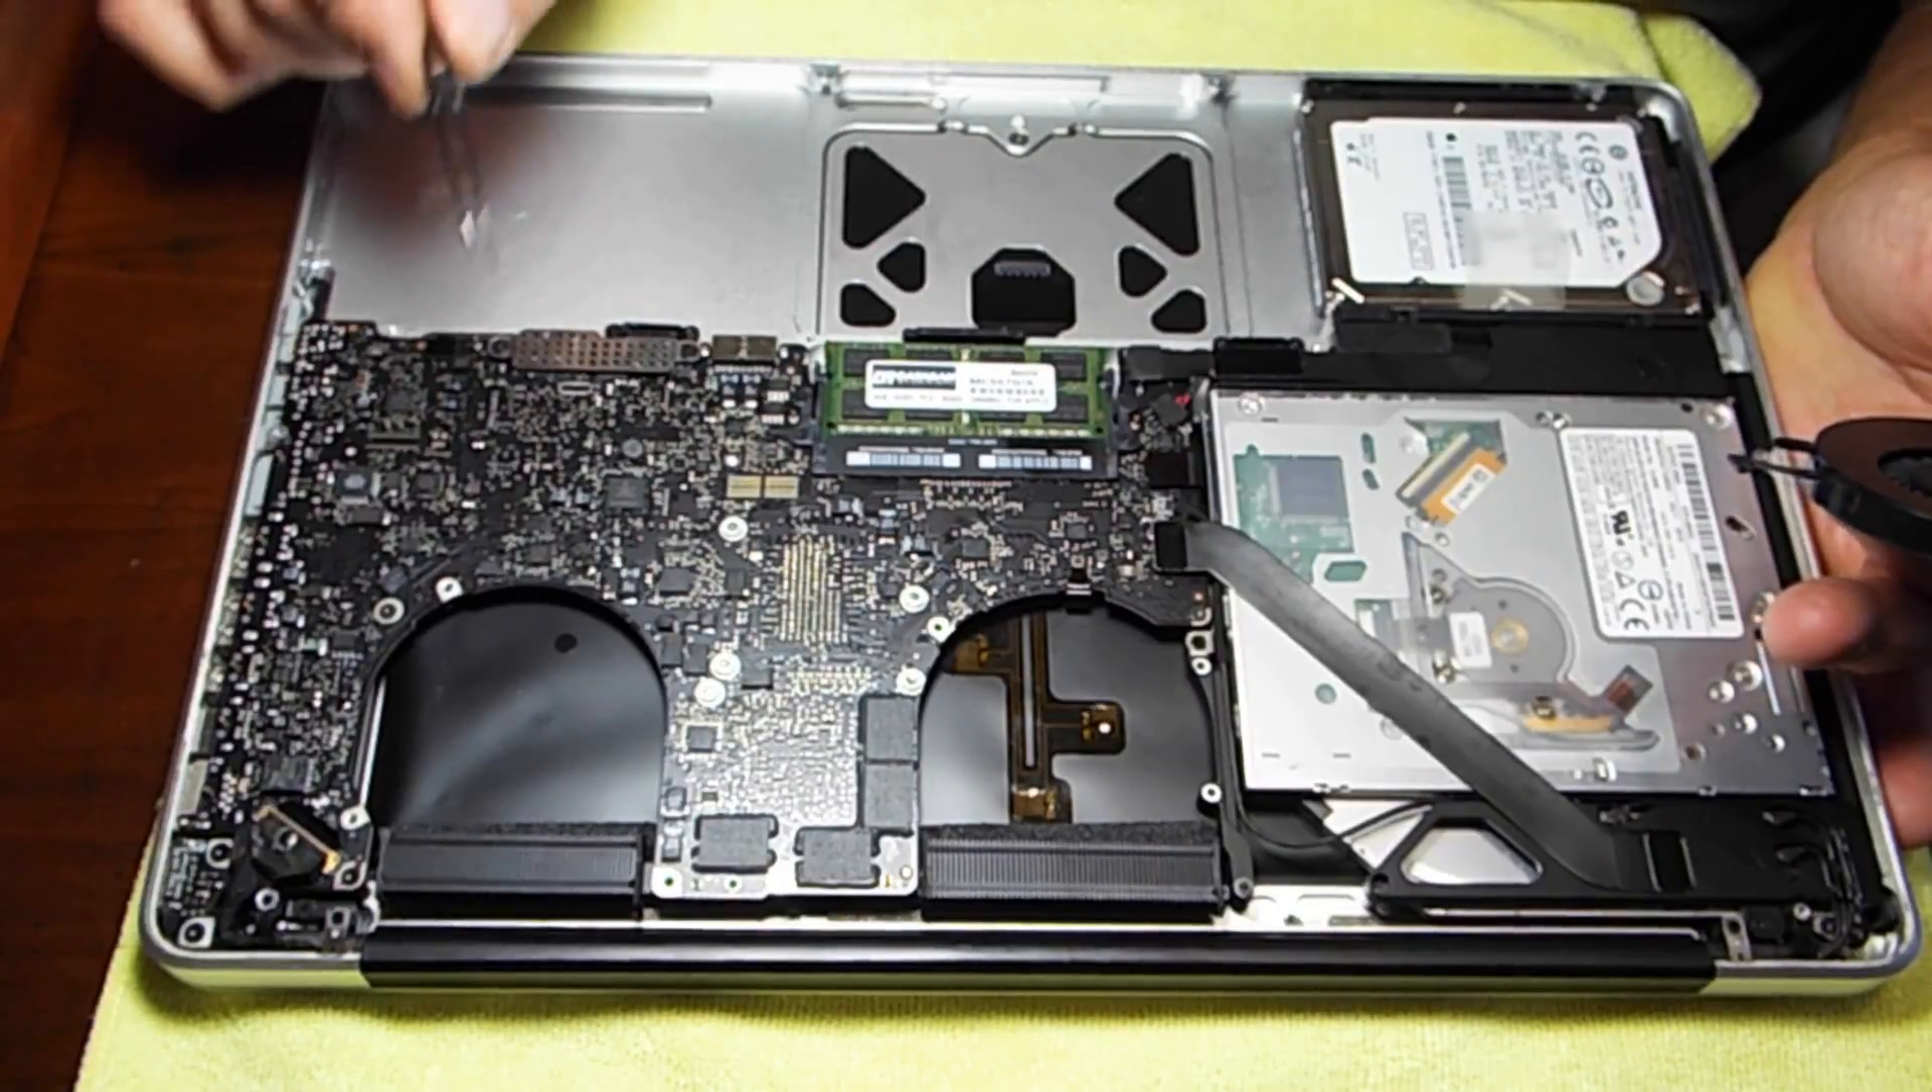We've got the board basically back in.